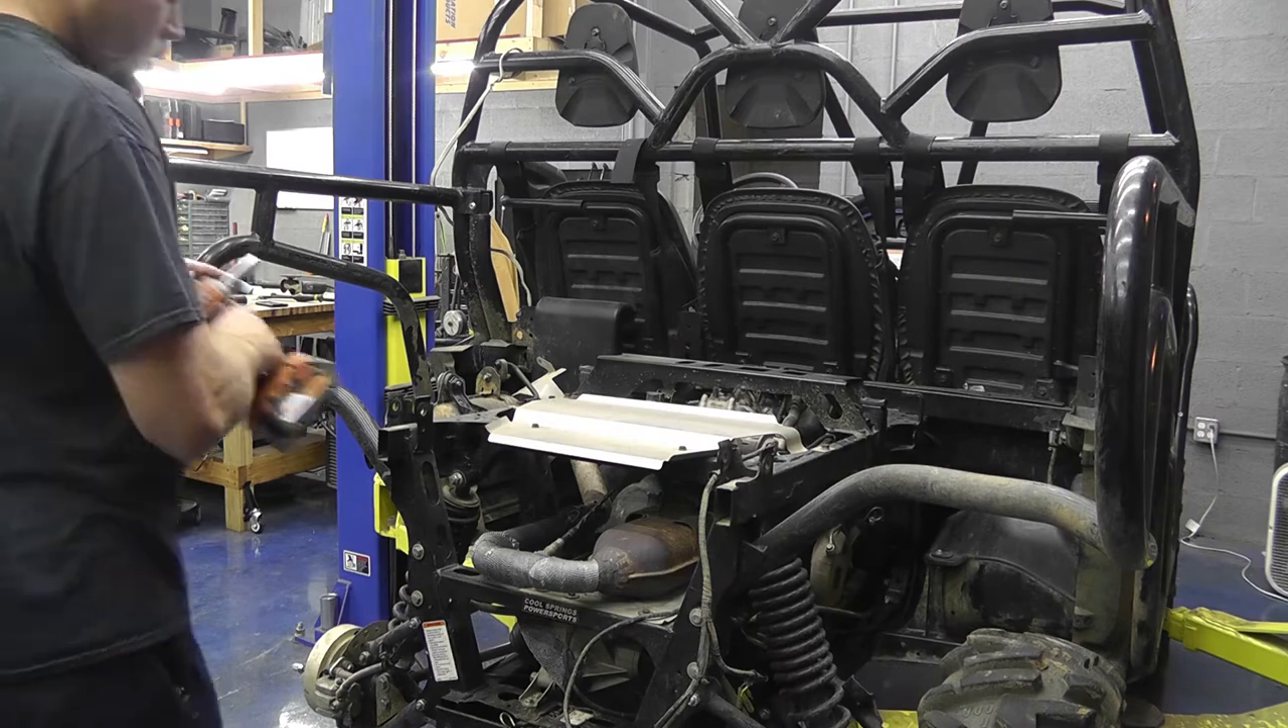So we got the bed all off now.